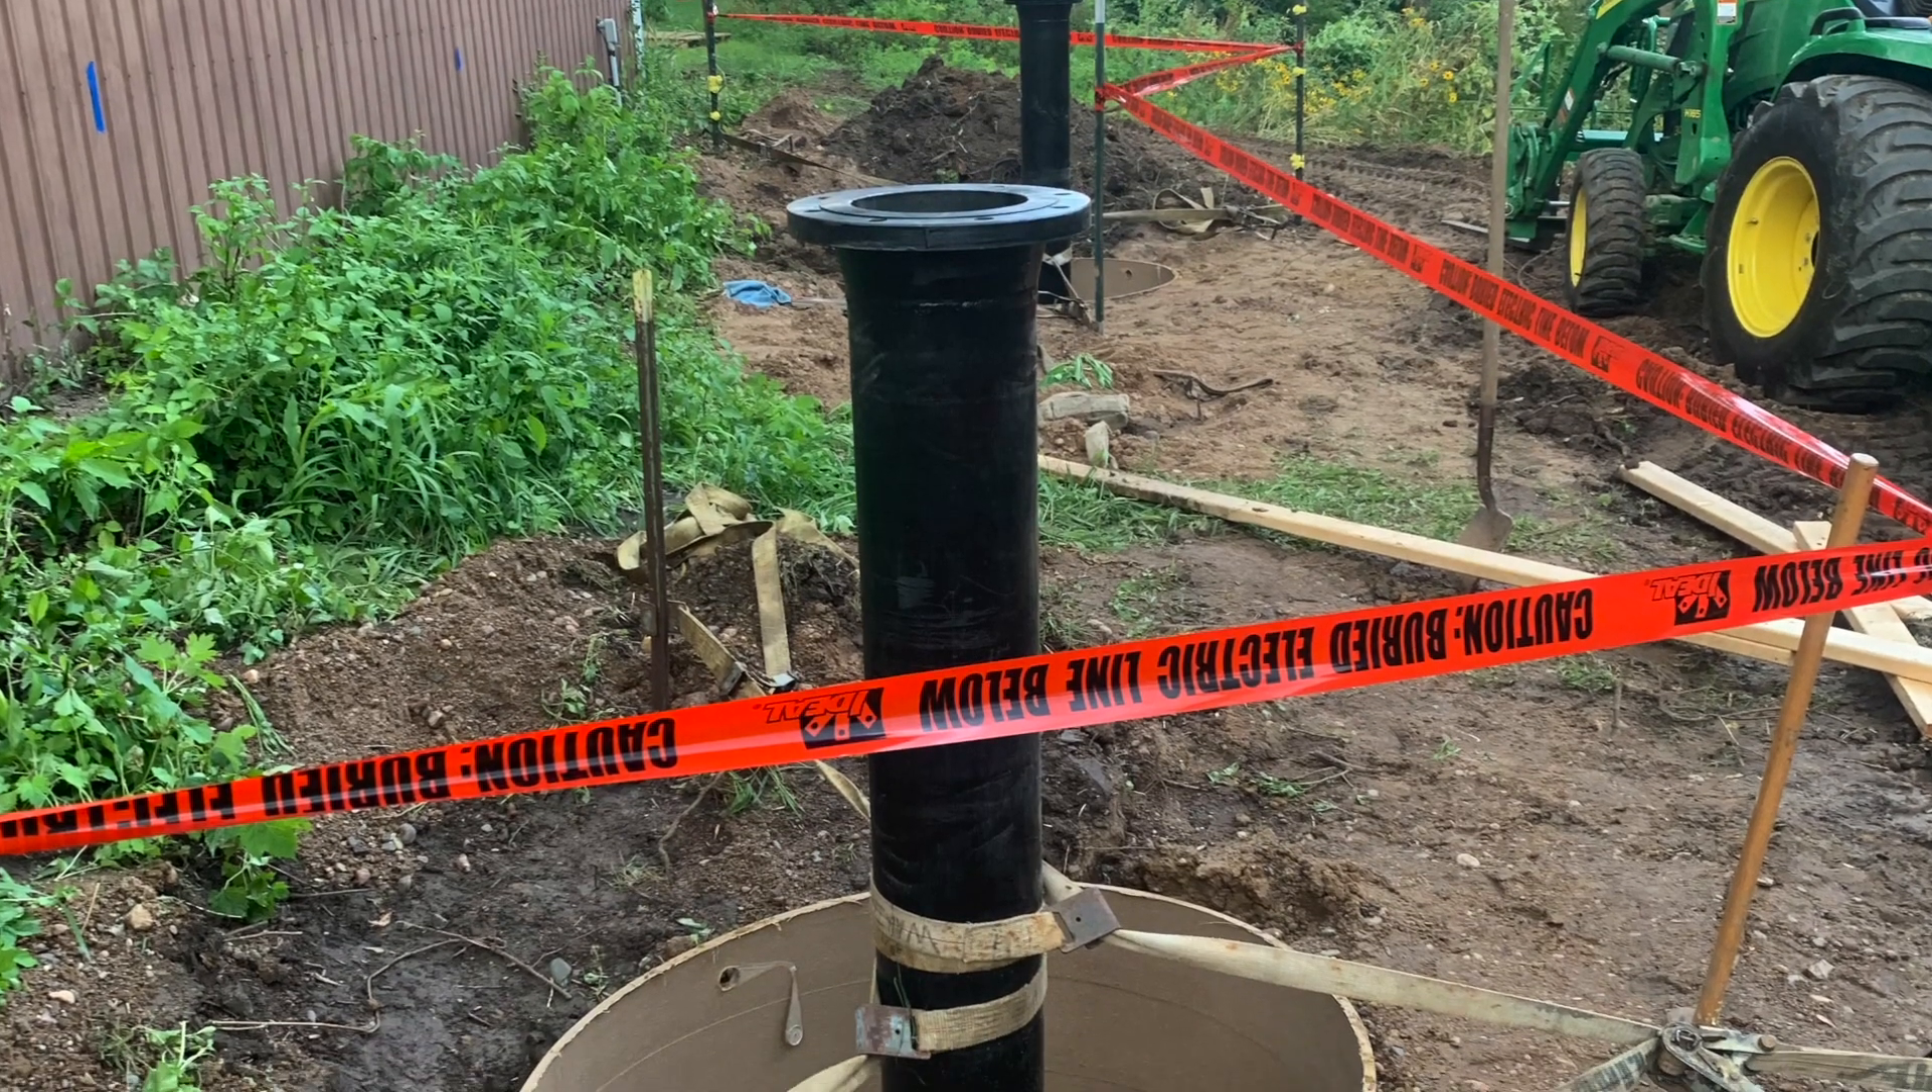Here we have the 8 -inch pipe set in the proper place and it is ready for concrete.